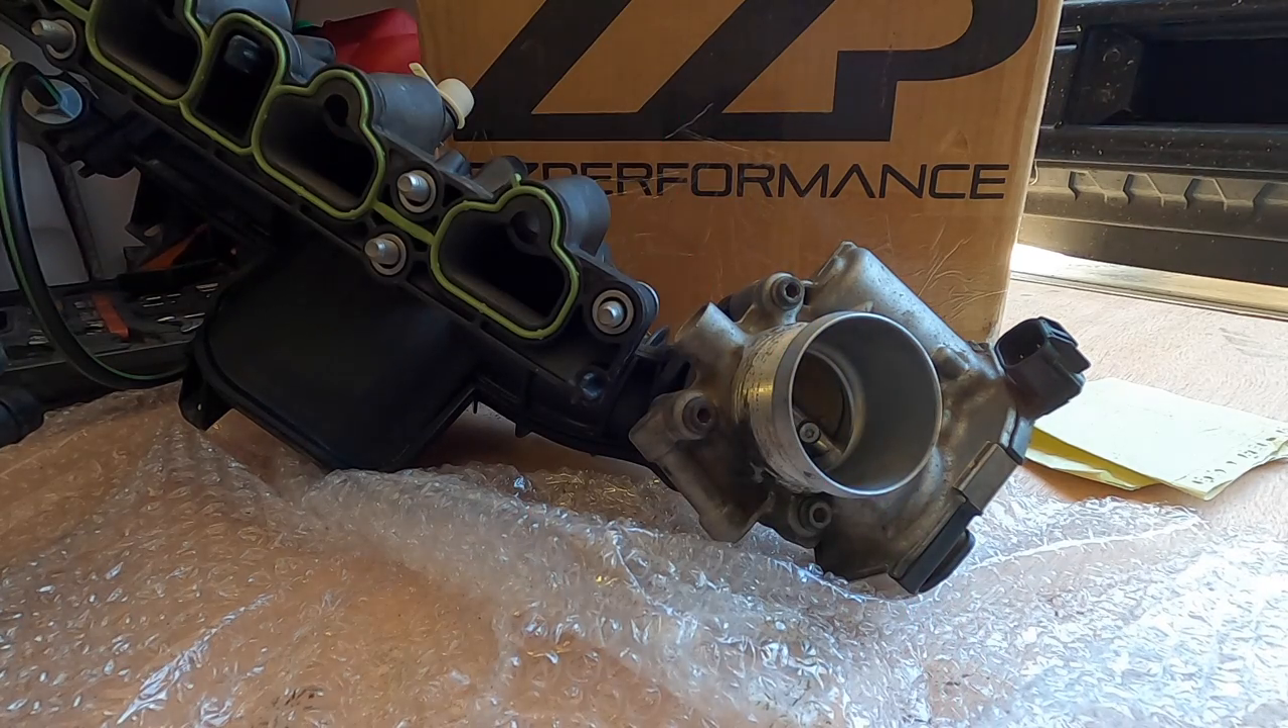There you go the throttle body is on the new manifold.